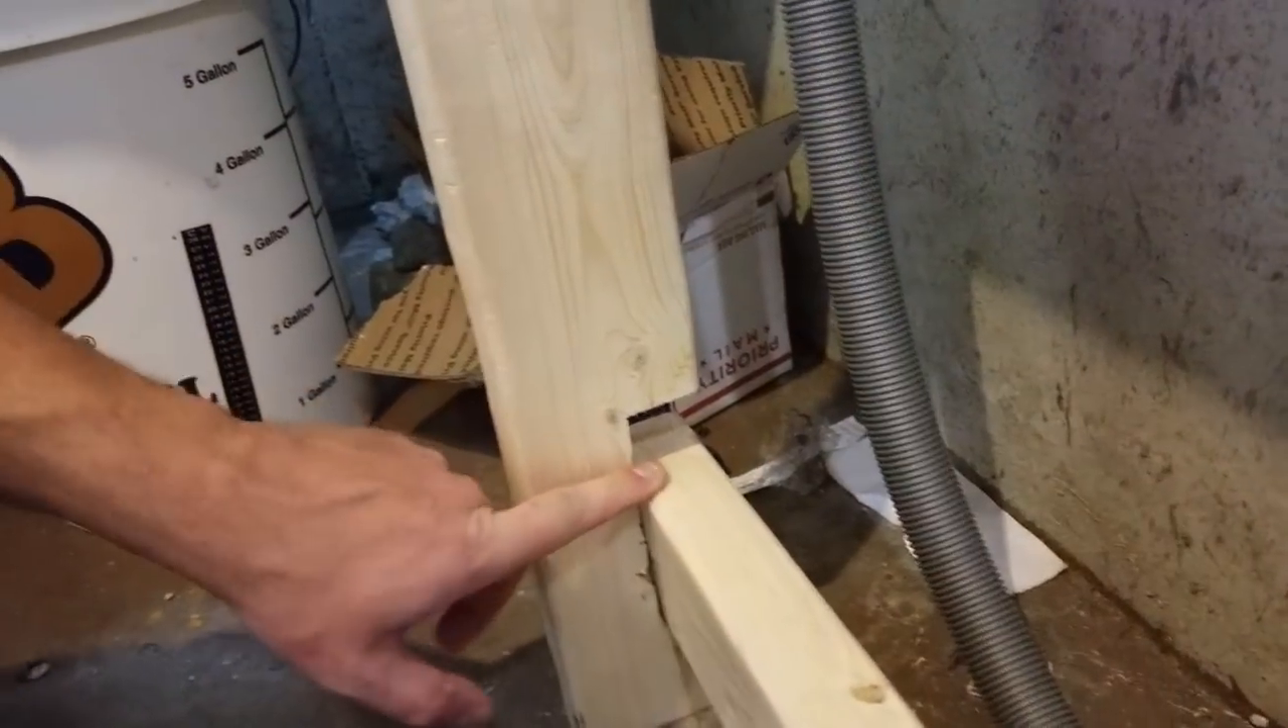We did not measure twice and now we have a little gap here.